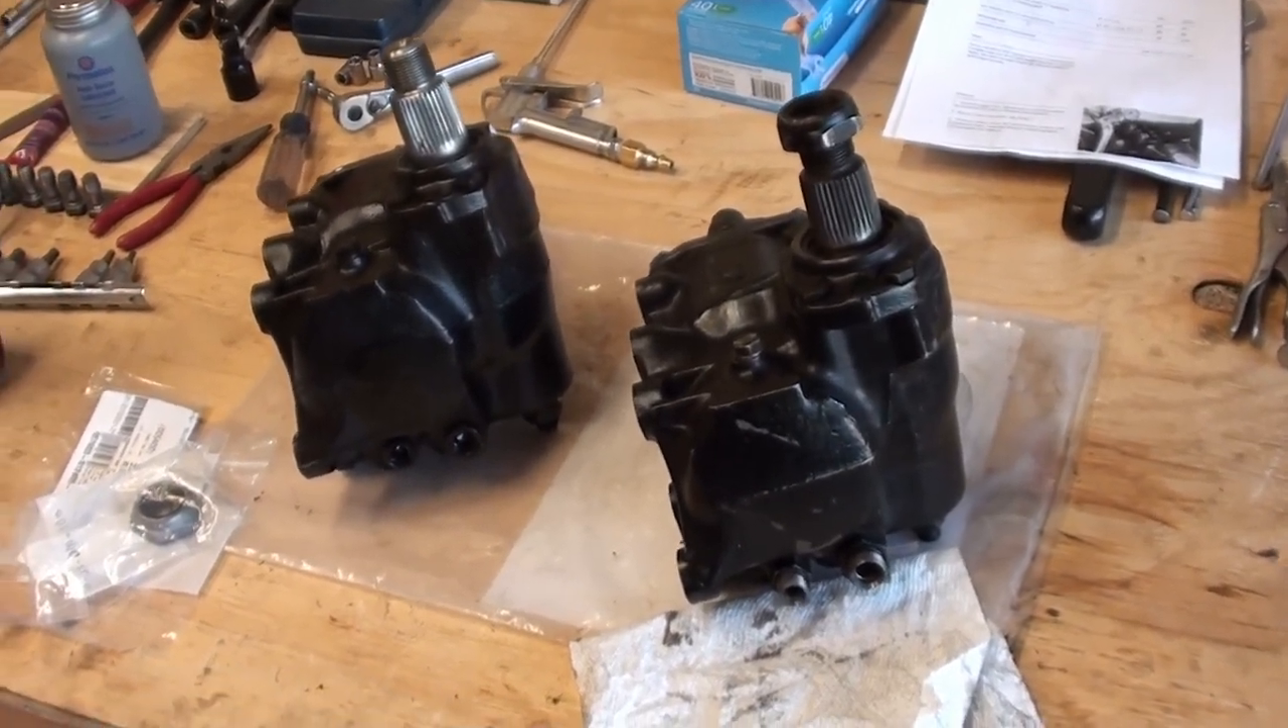Alright, so now you have your steering gearbox out of the car.